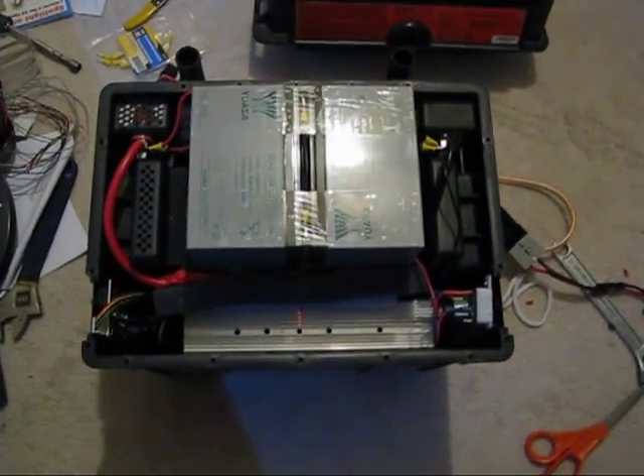So all I really need to do is just take the cover and attach it.